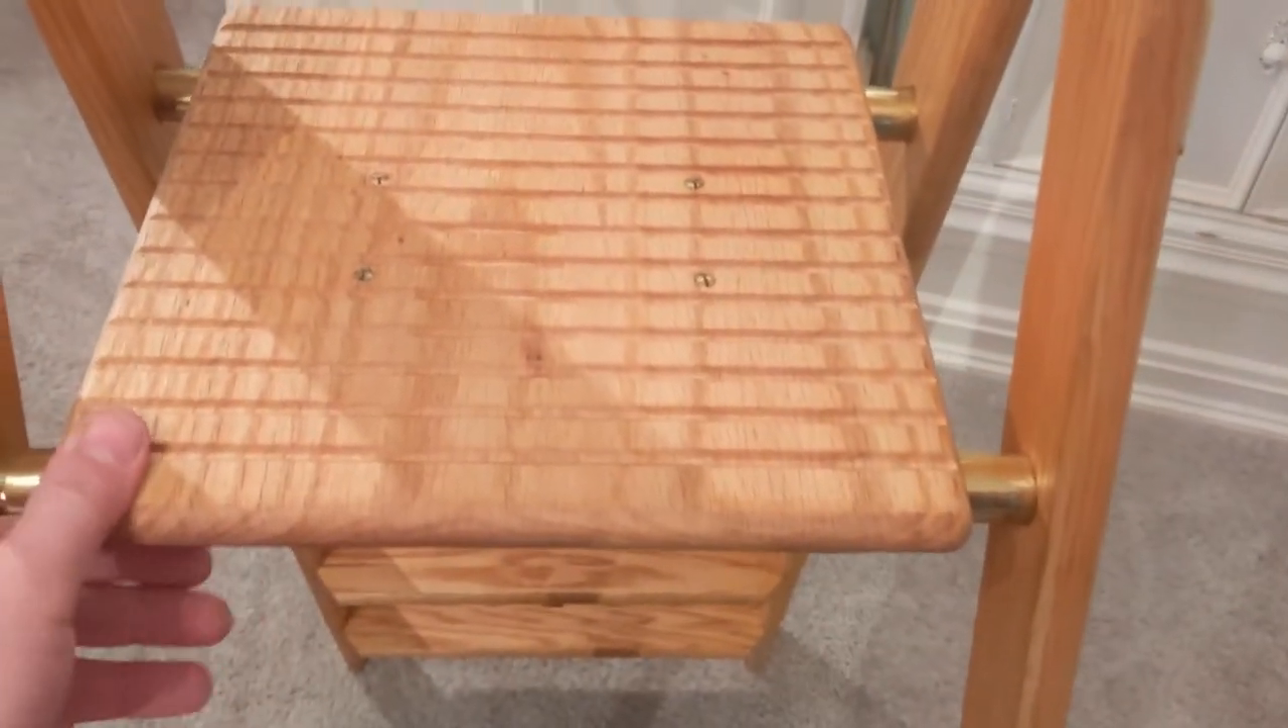And here we have the platform all finished up and installed.